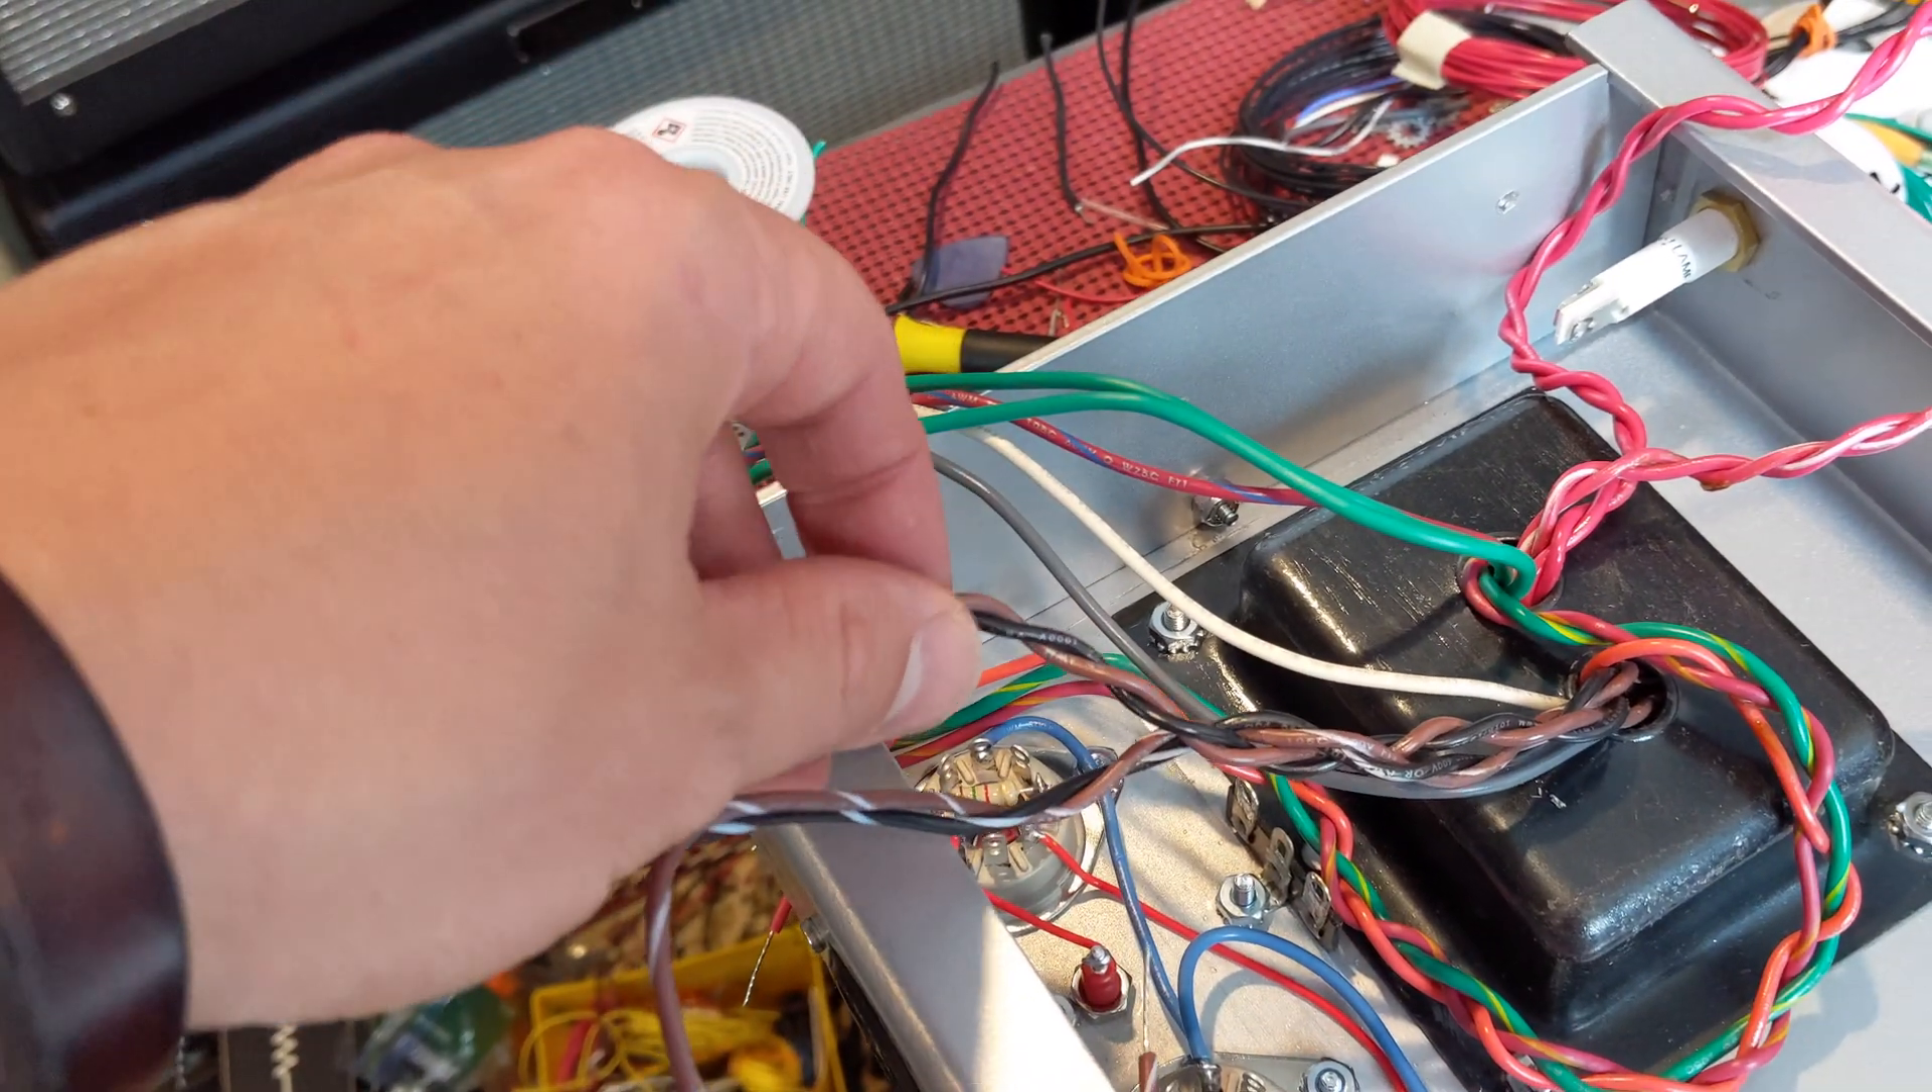I just twisted the pairs and then i twisted the pair of the pairs together.